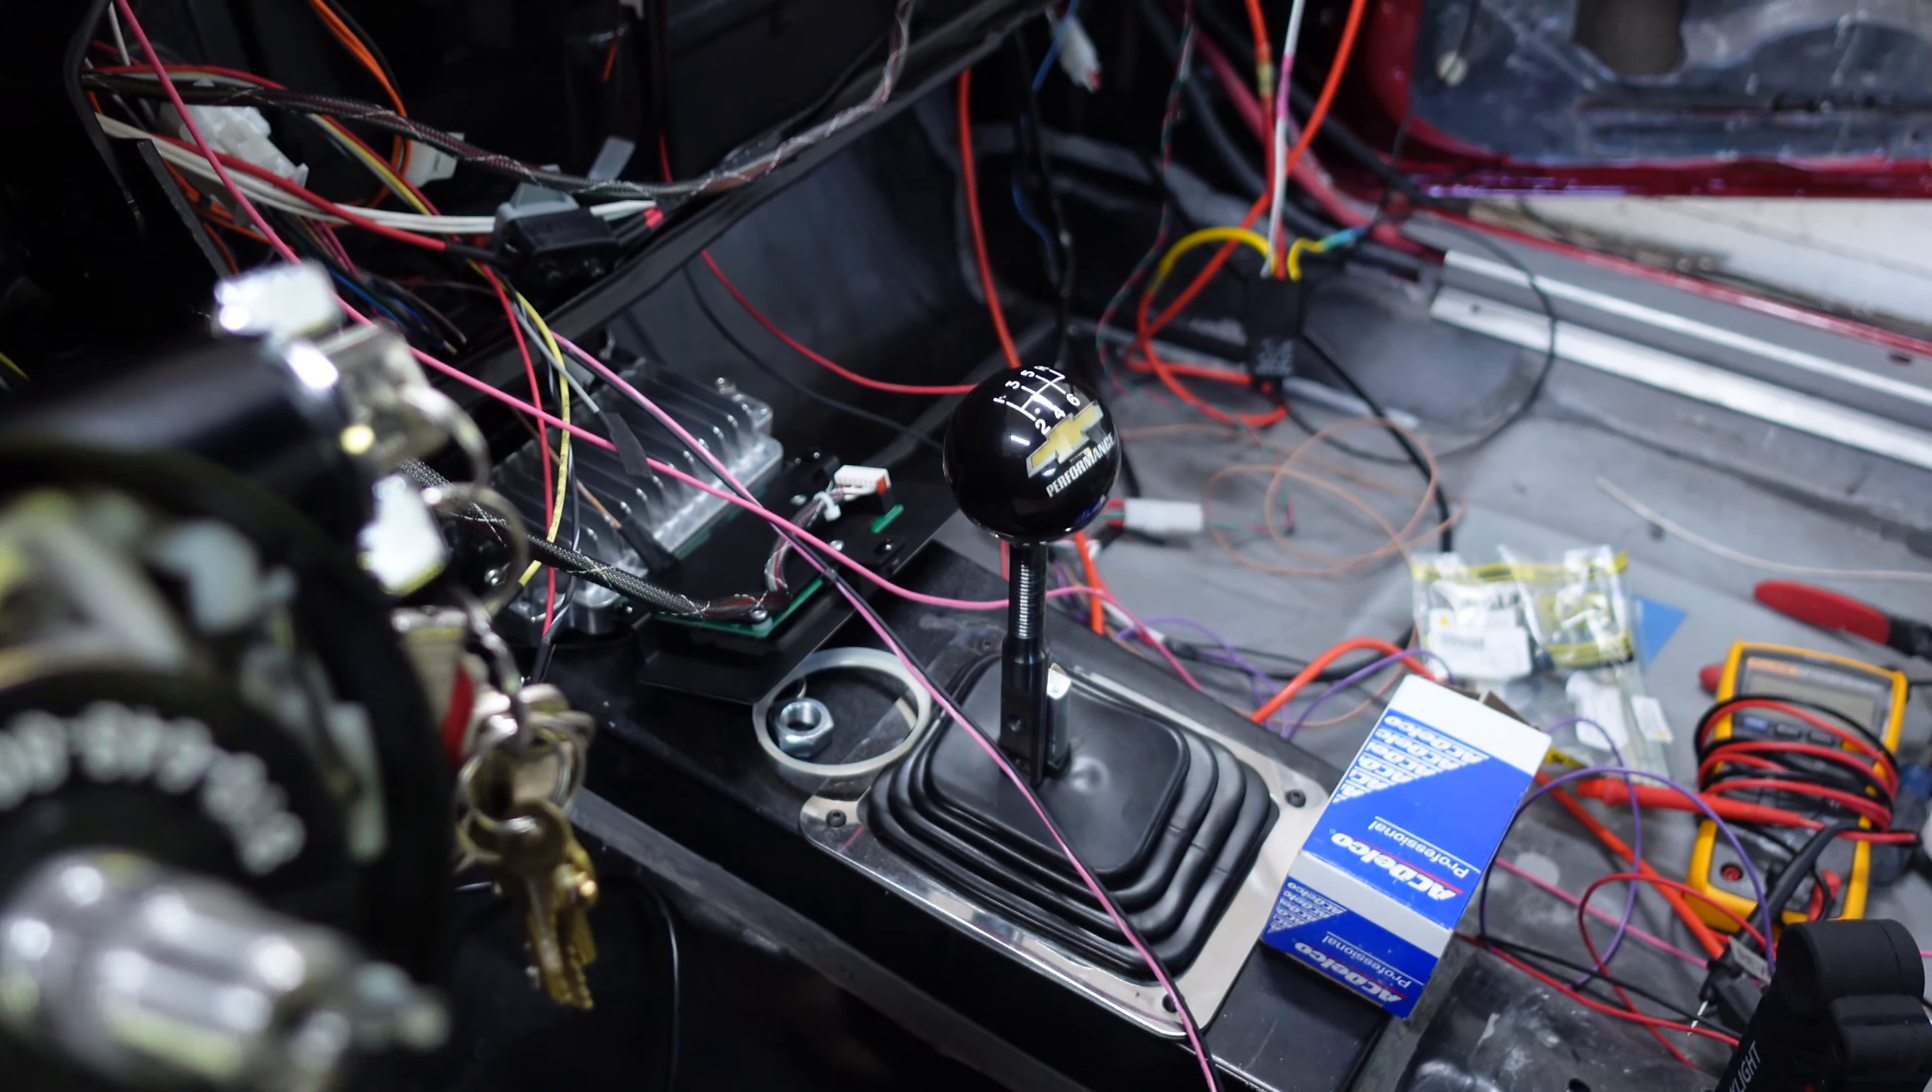Oh, and we put the shifter in case you didn't notice that before.